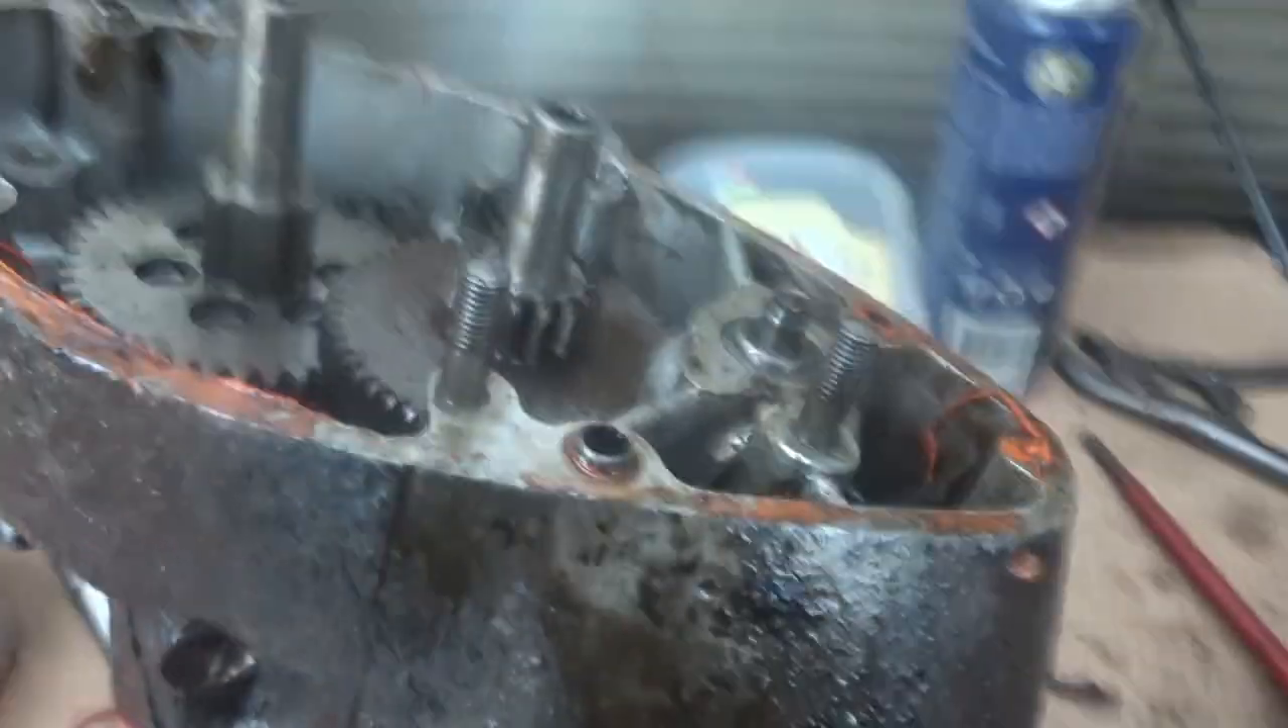From what I can see now I'm left with two gears inside there.